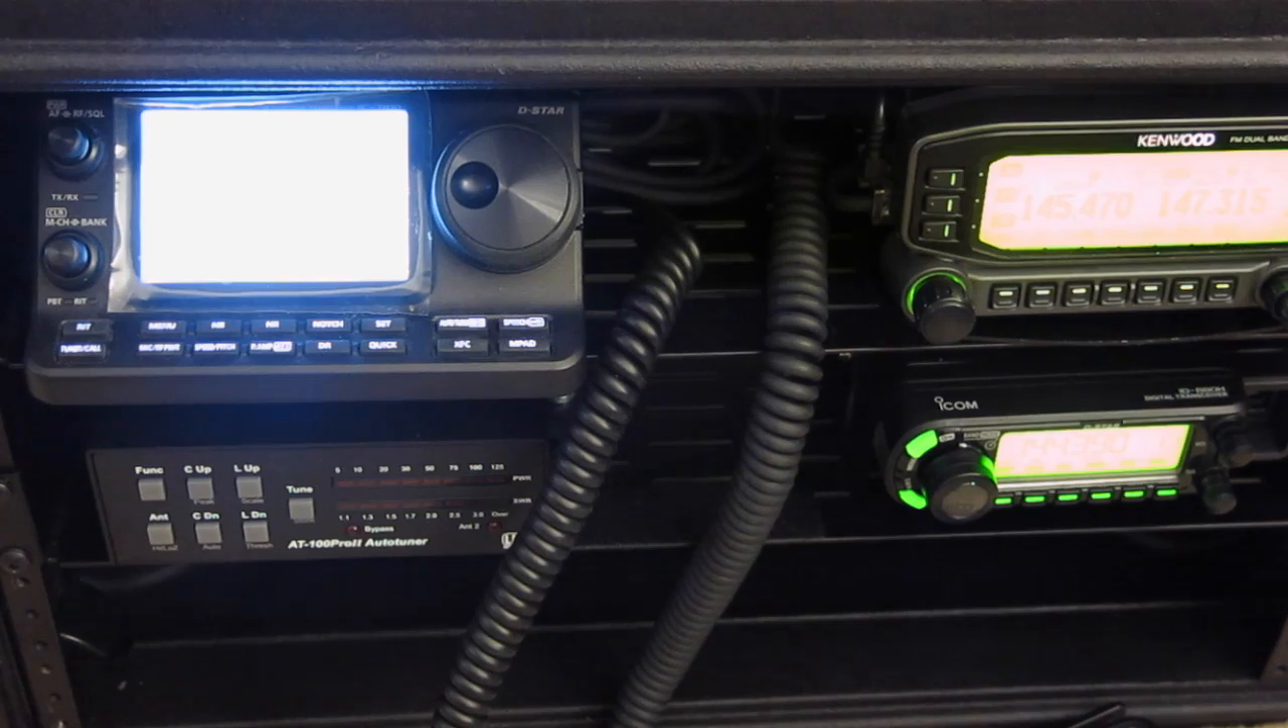And after all that I know I'm kind of still looking at a downward angle but we've now got our three radios and a tuner in place.